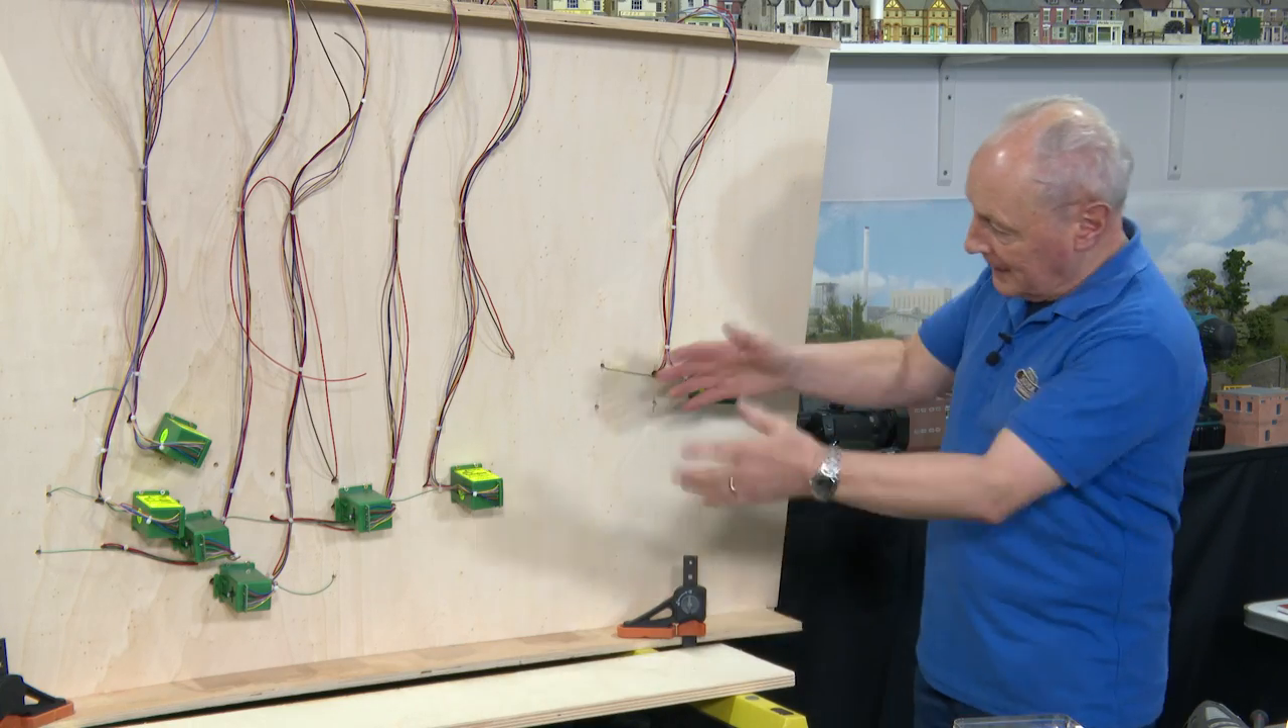Well it's now six hours later and as you can see seven point motors have been installed and the cables are just sort of loosely gathered up.